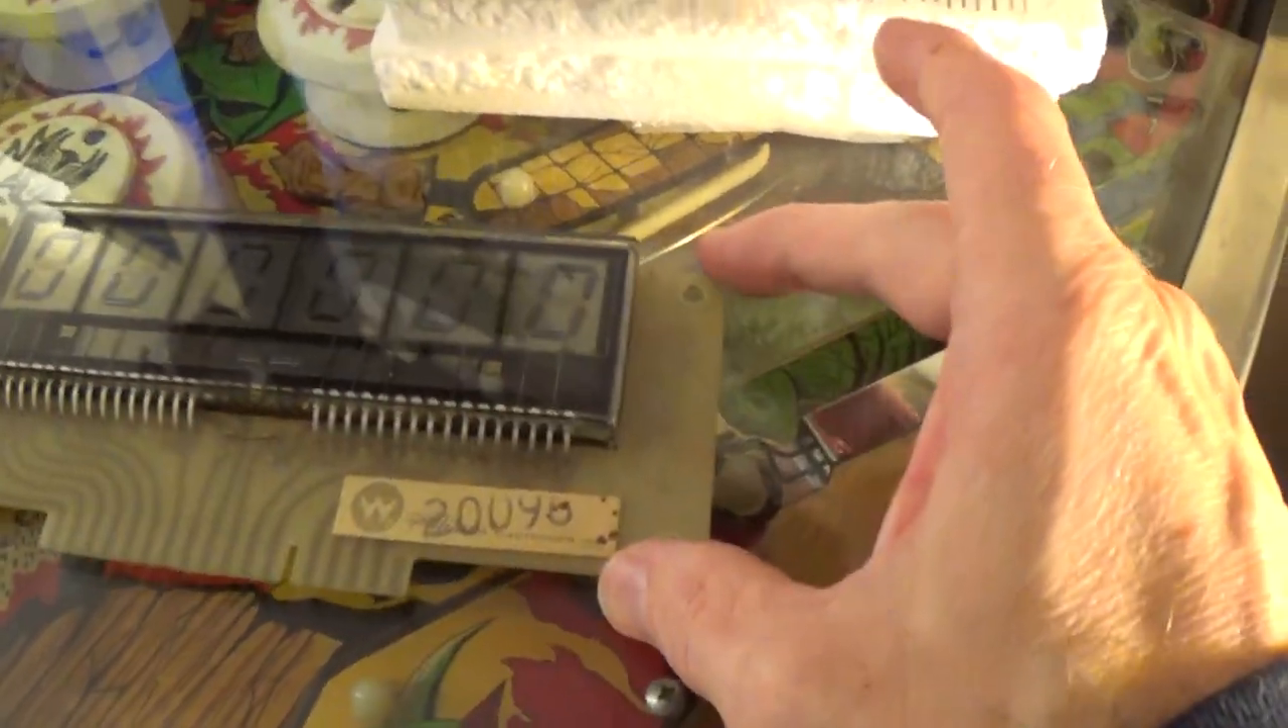So, I went ahead and took the board off and it's right here.